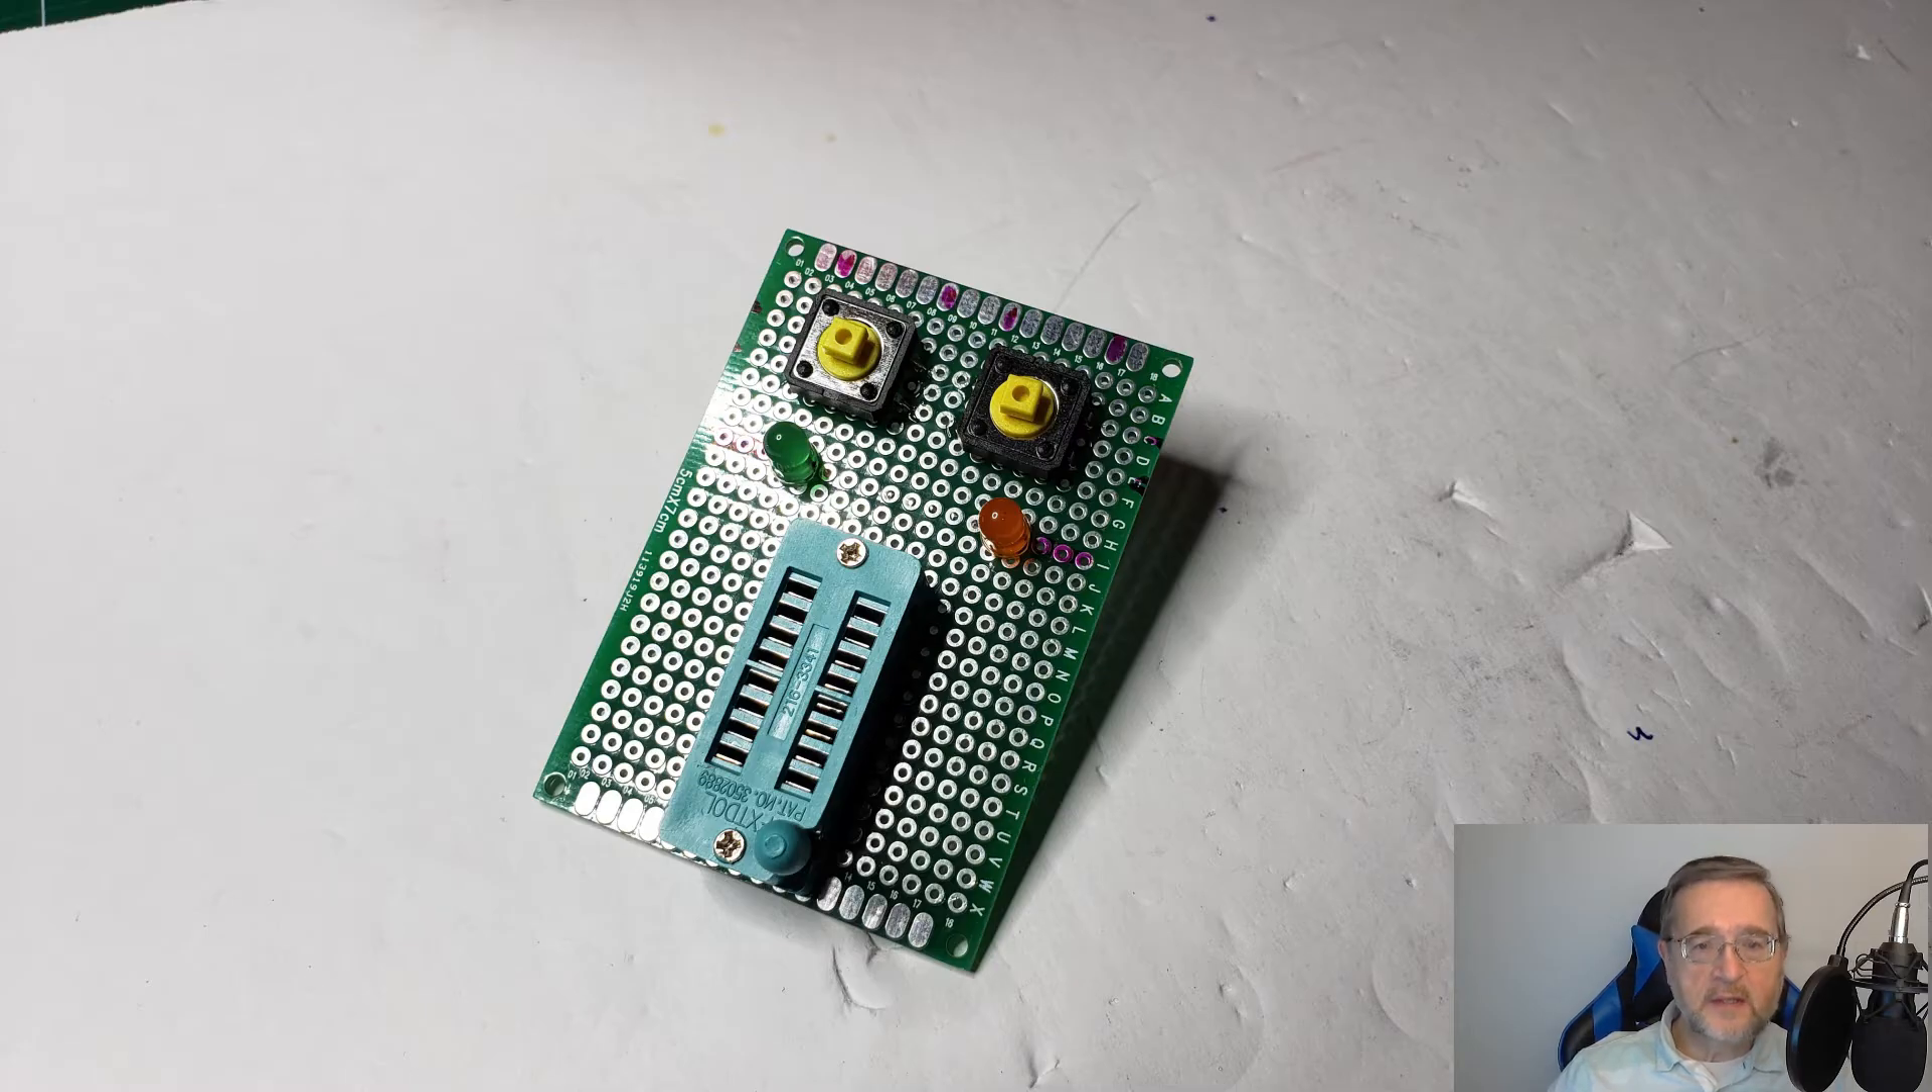Next, I mounted the two push buttons, which sit alongside the LEDs.